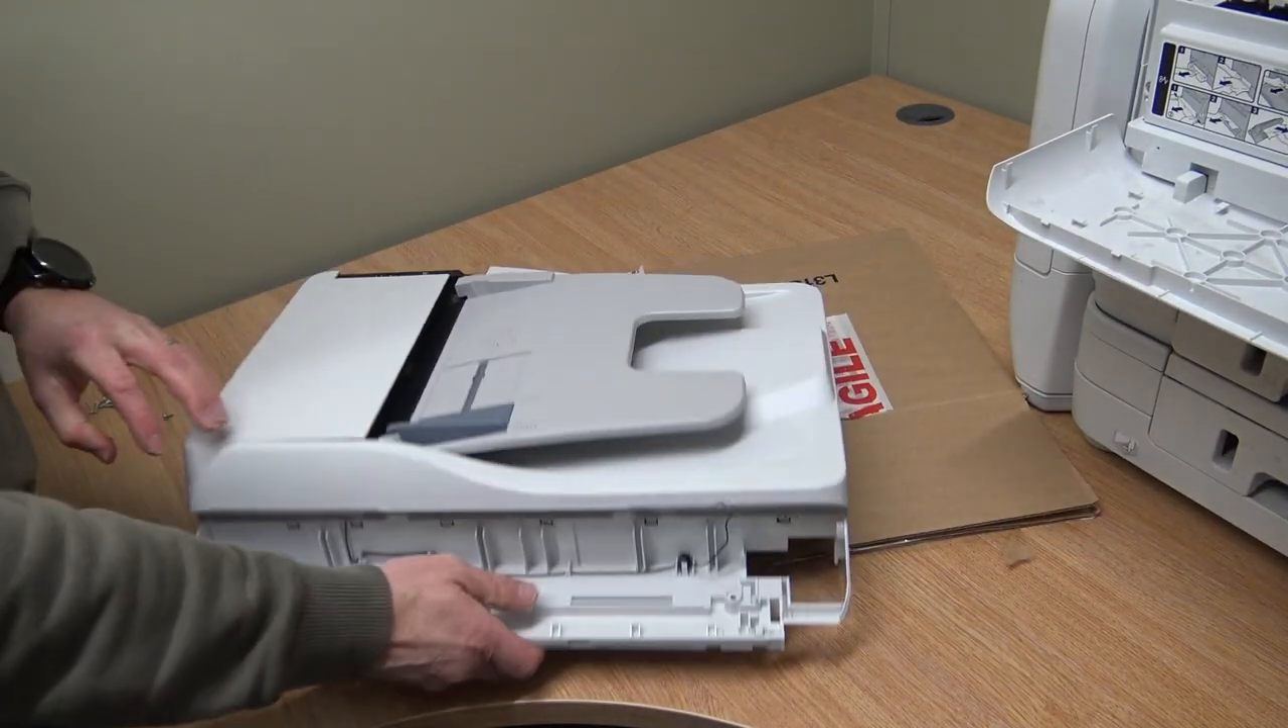So we've got the whole scanner unit off including the document feeder.